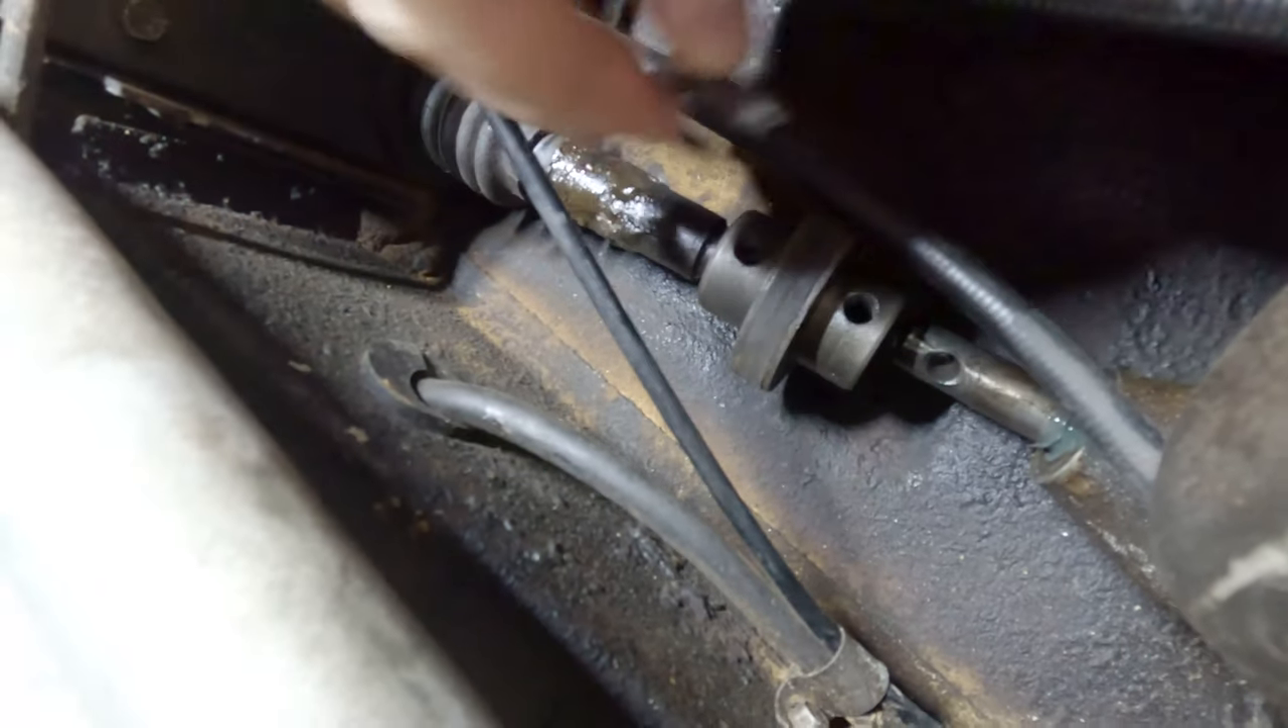The bolt that attaches the coupler to the transmission shaft had fallen out.